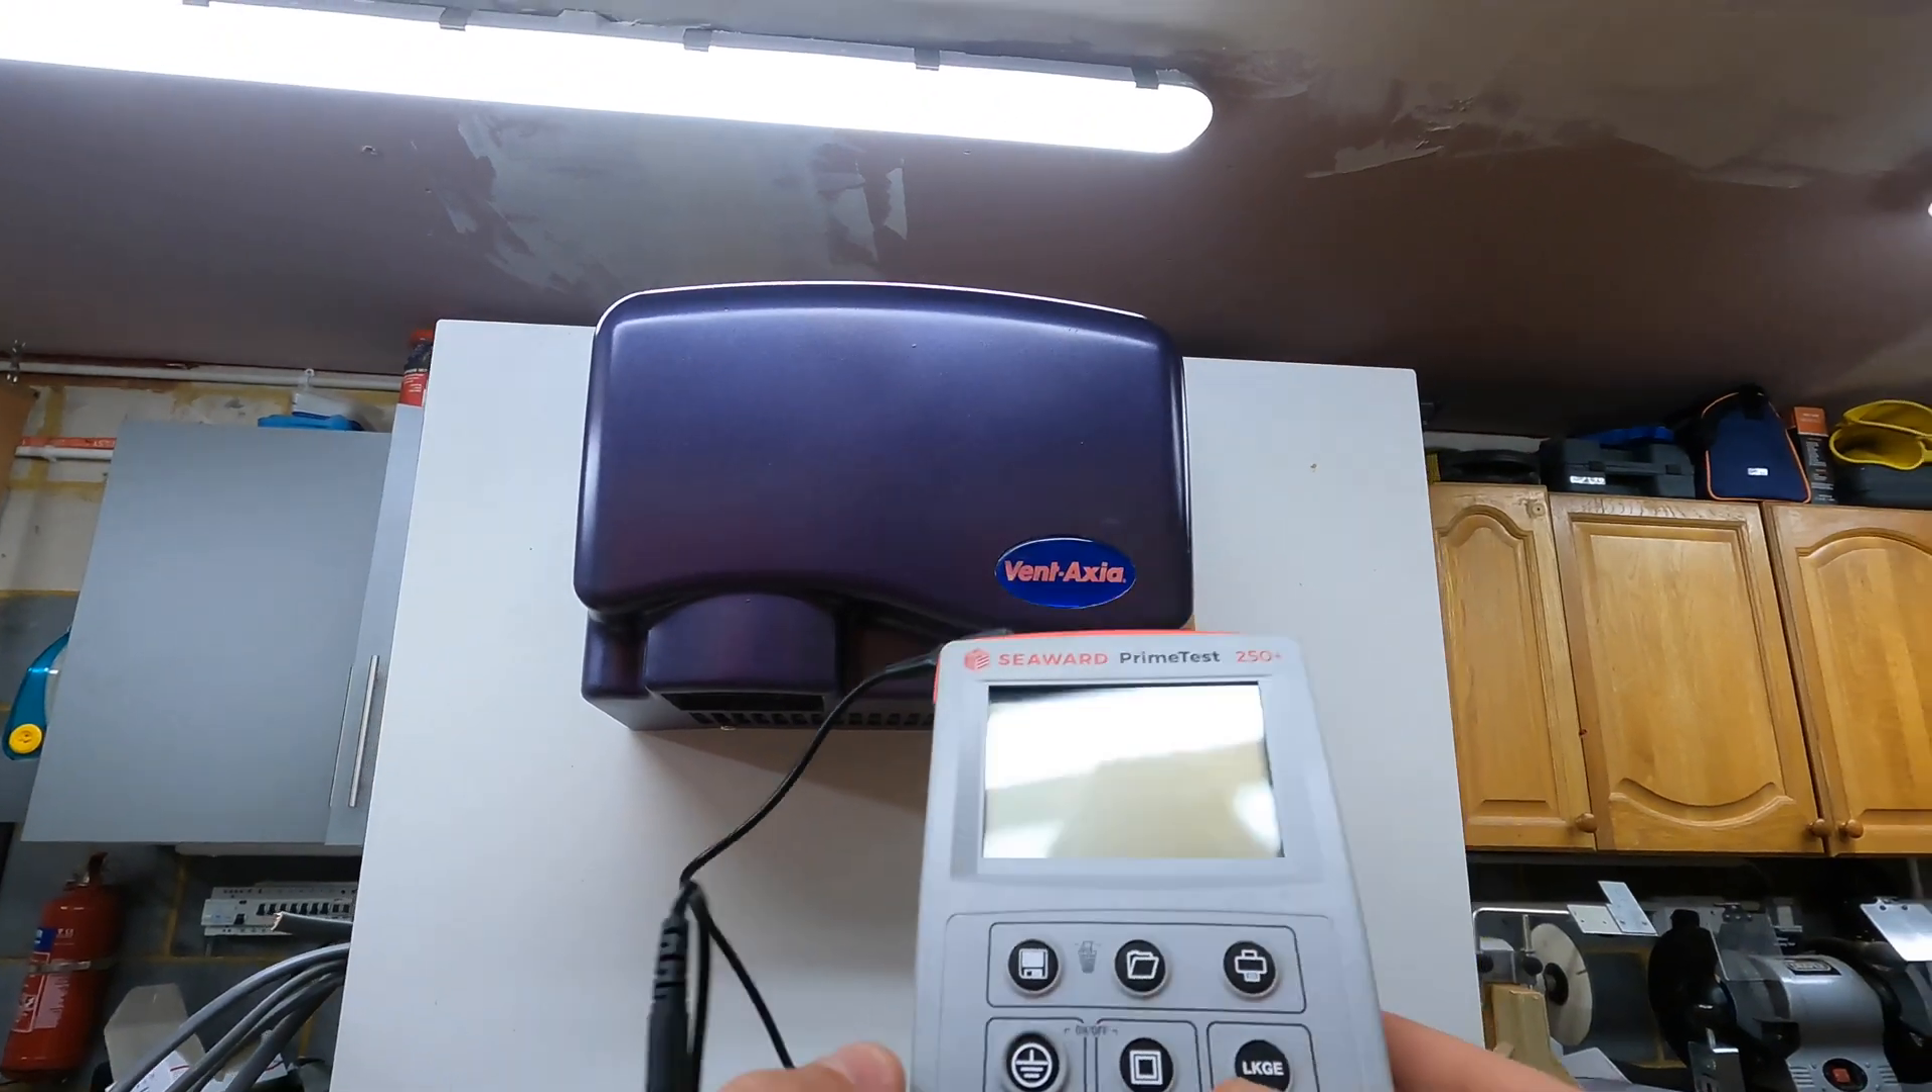So here's here's the hand dryer rig mounted mounted onto a board.